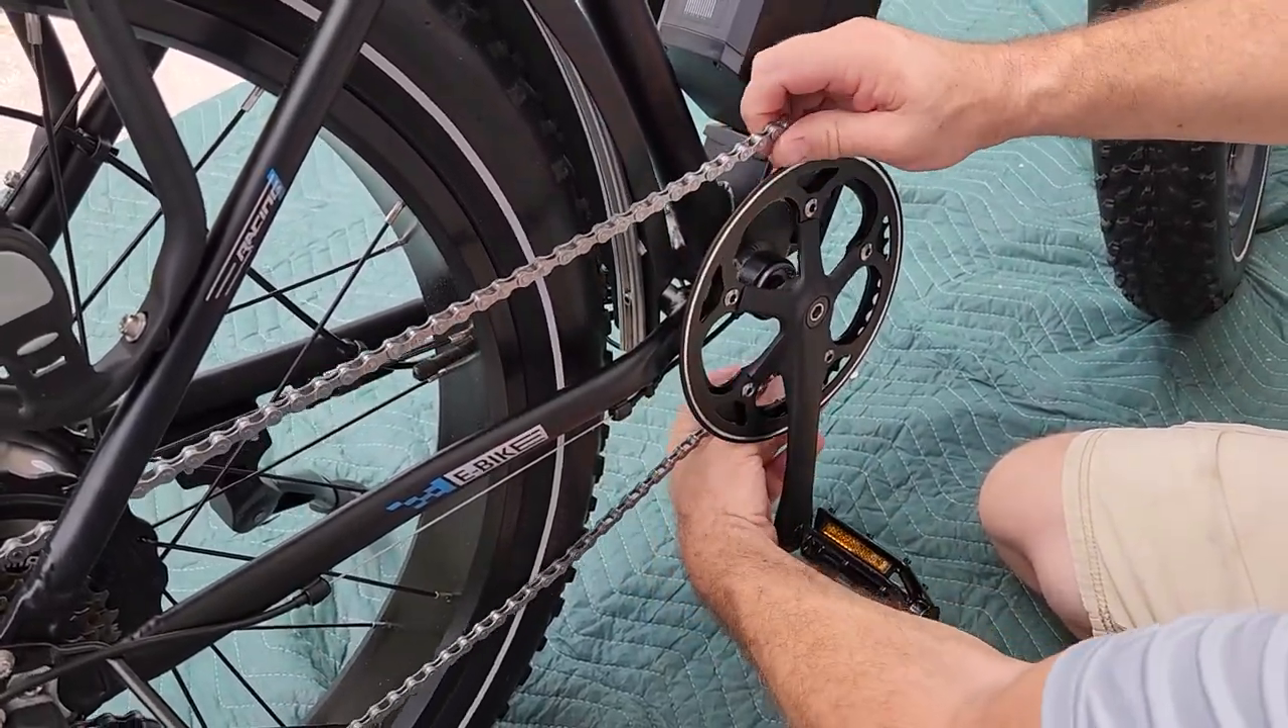Our chain here is not on the front sprocket.